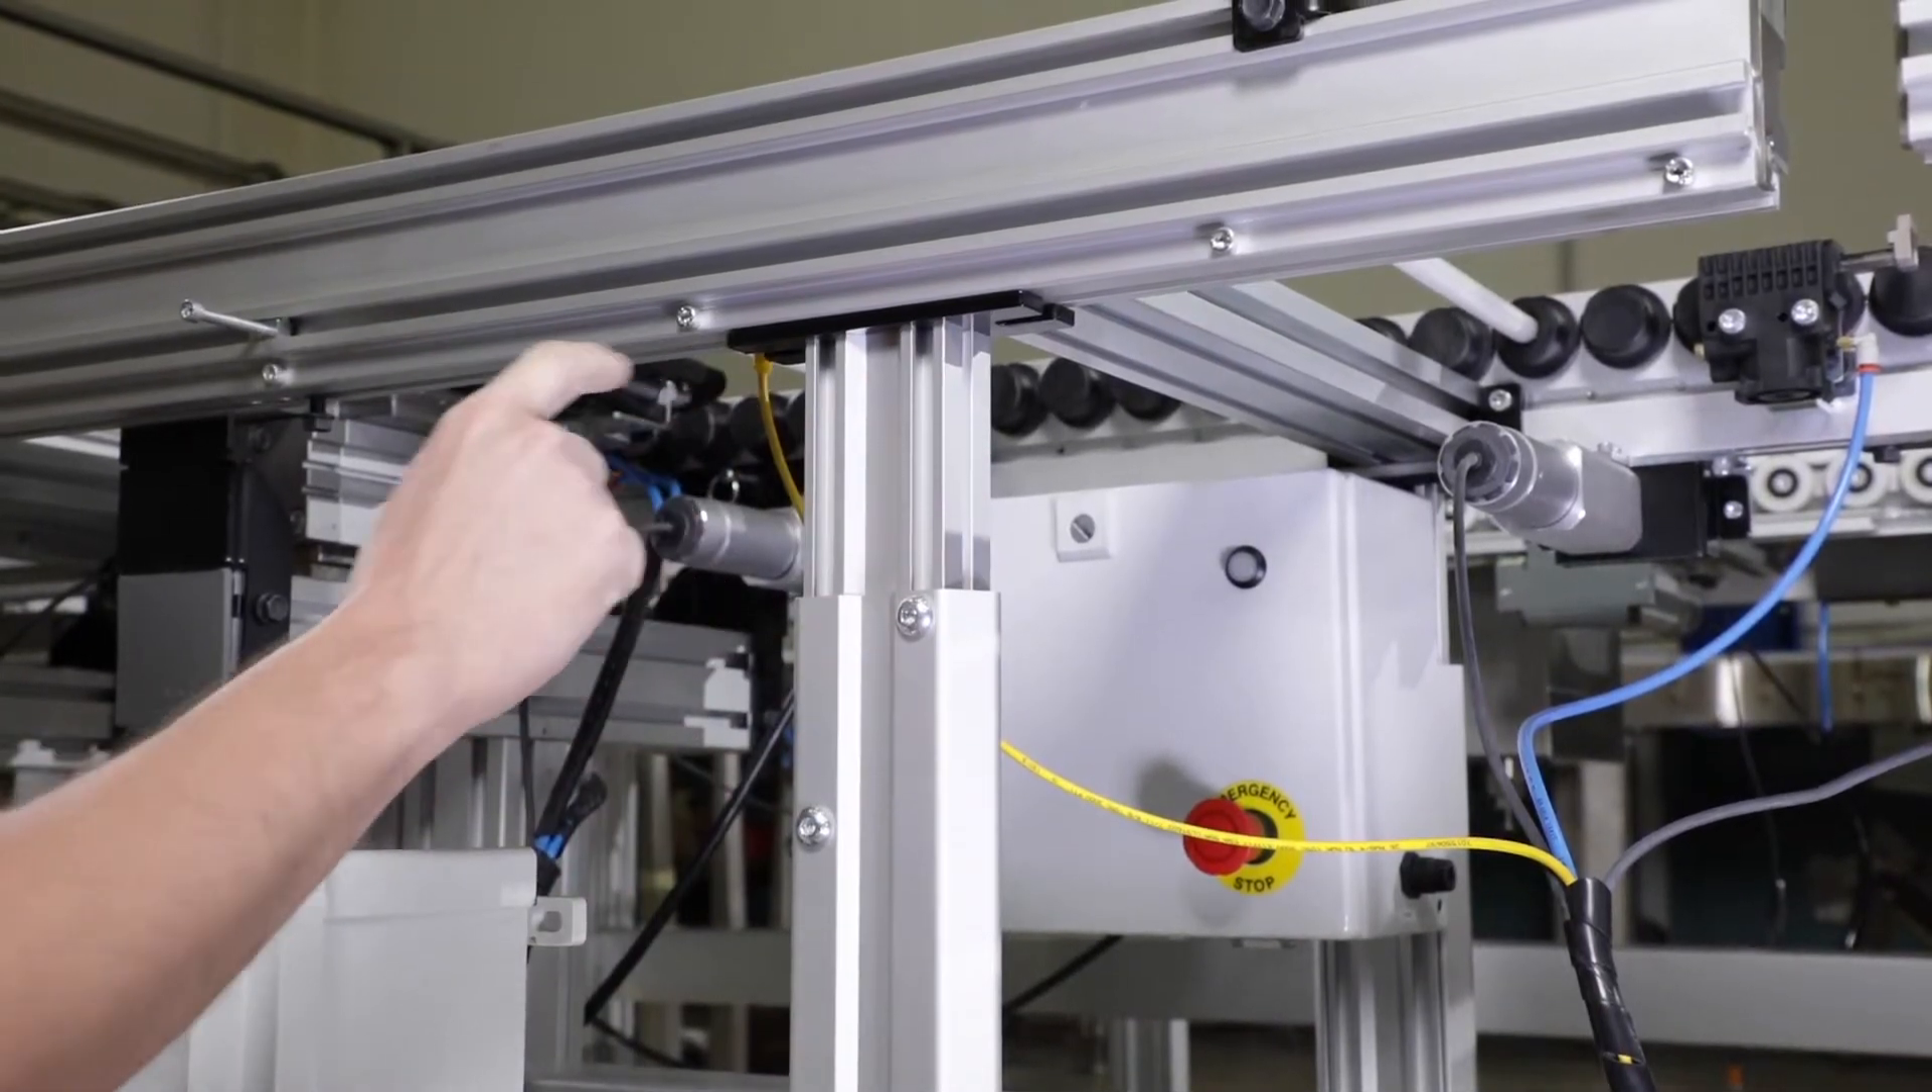Here the stand has already been put into place.